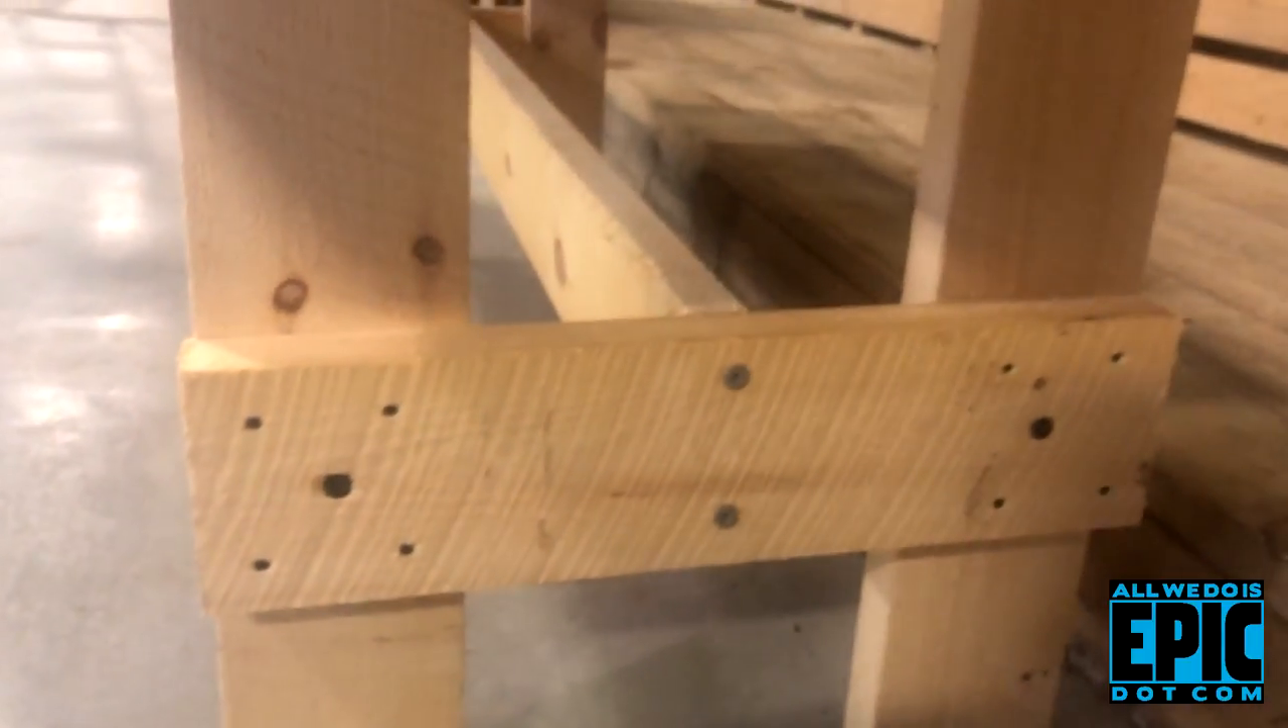Basically that cross piece is just going to be screwed in and you also notice i put the leg support cross piece on the outside.